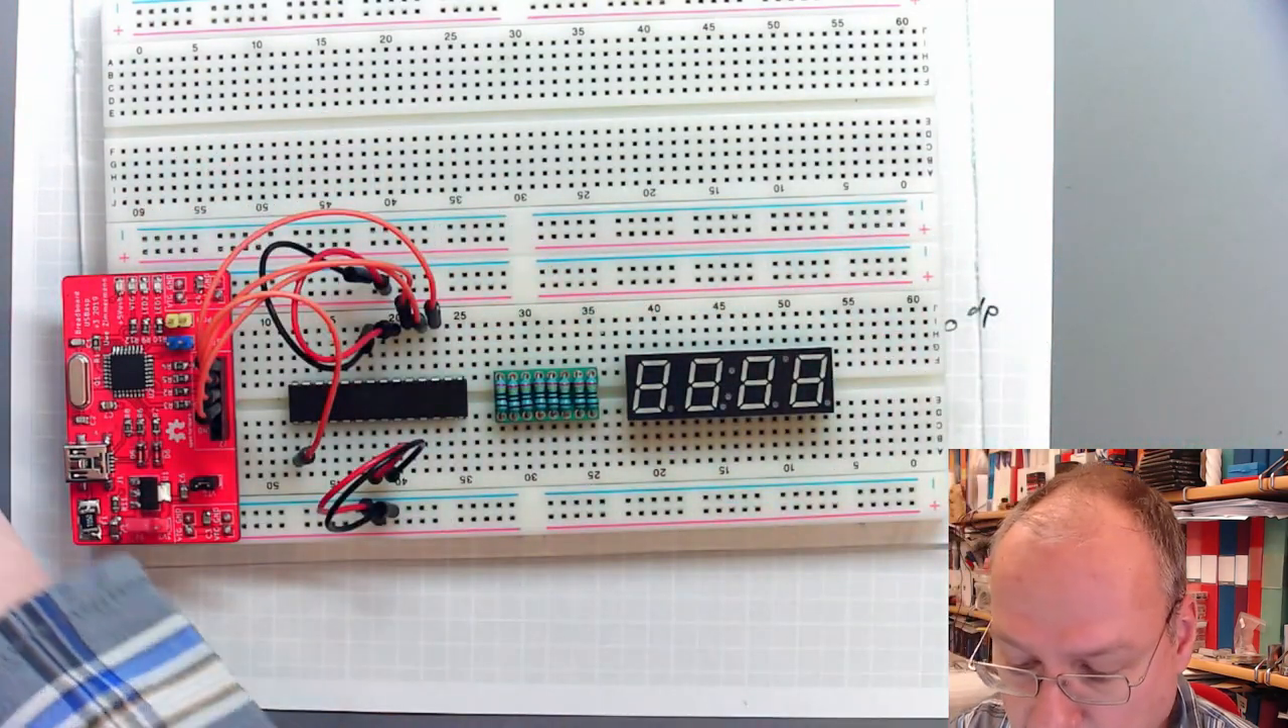So we have i have already connected the microcontroller to the programmer and i put in the resistor module here and the led module here.